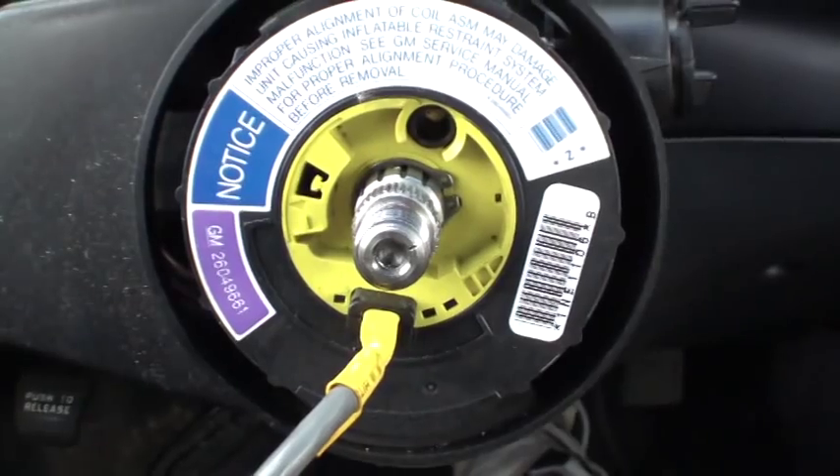Now that we've removed our steering wheel, we have this clip here that we need to remove.